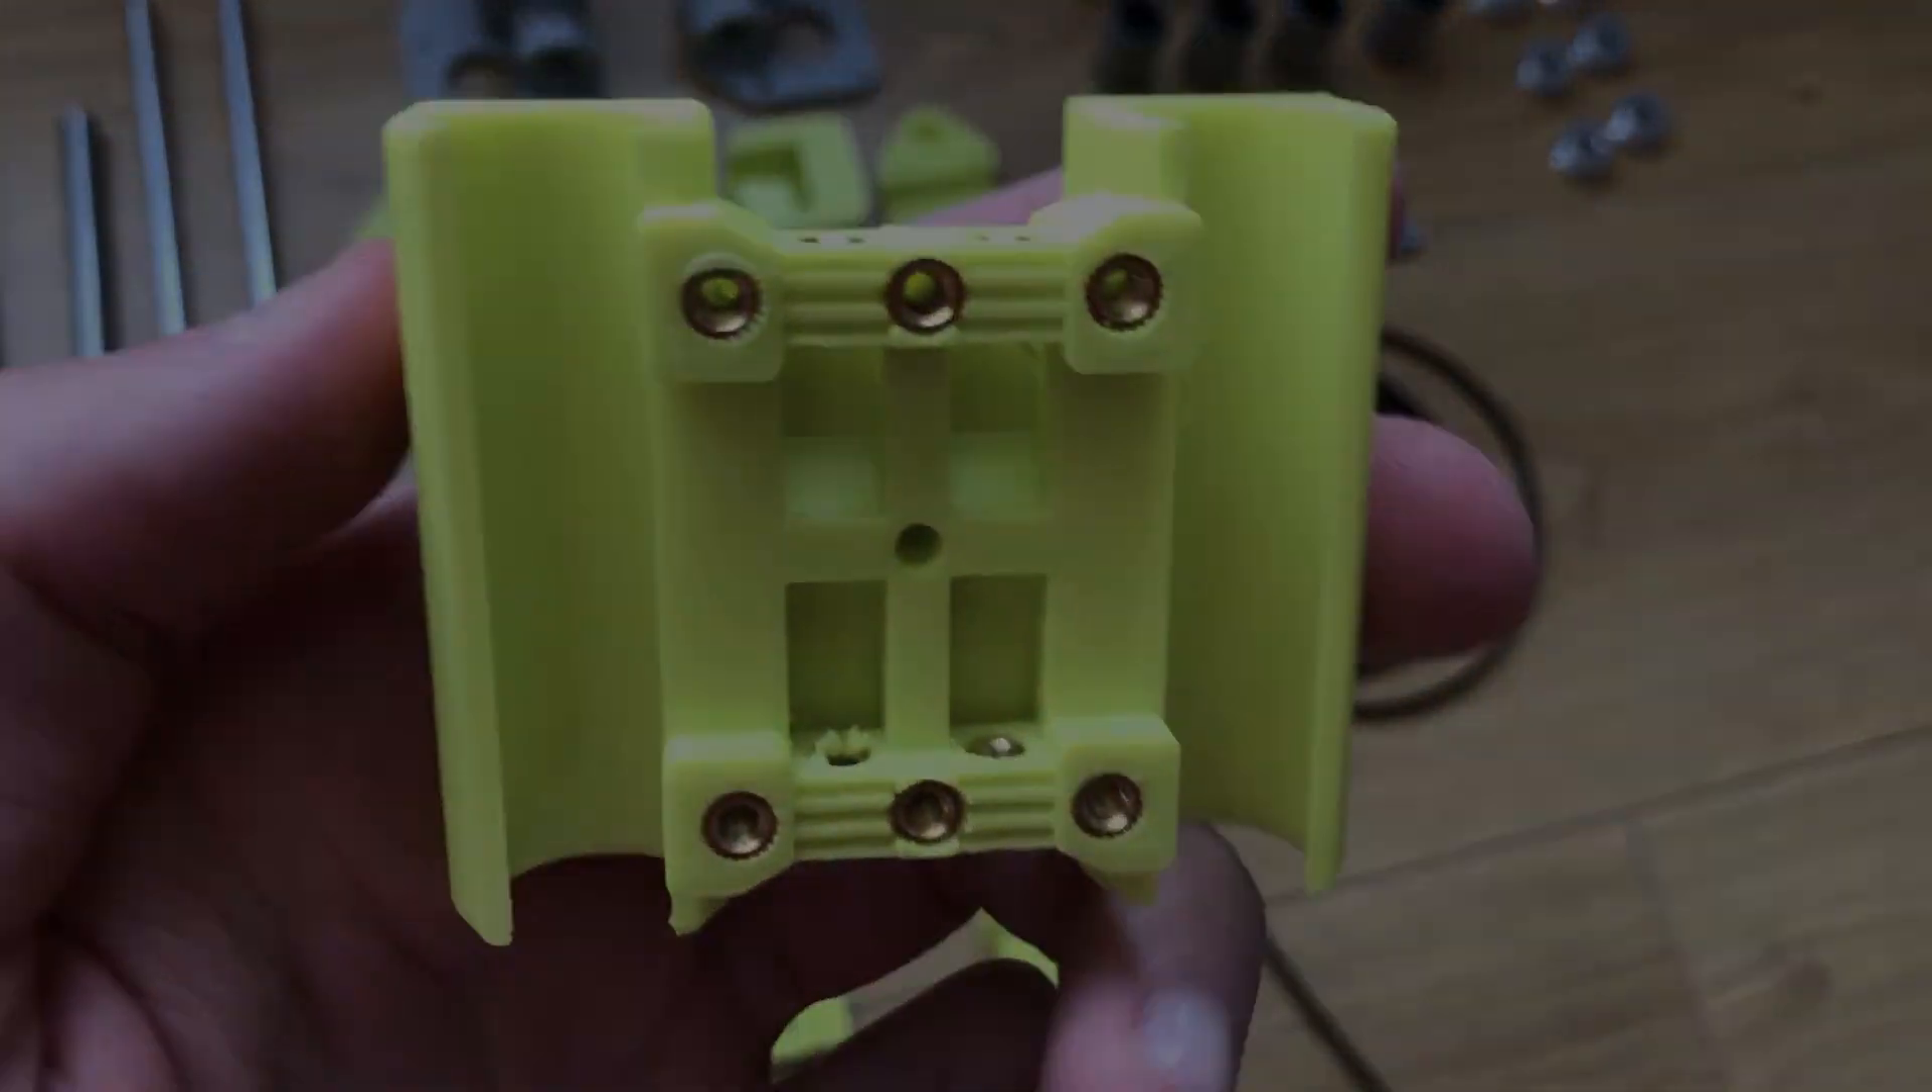So I've already pre-prepared these printed parts with the M3 brass inserts and to get these in you can just use the tip of the soldering iron.